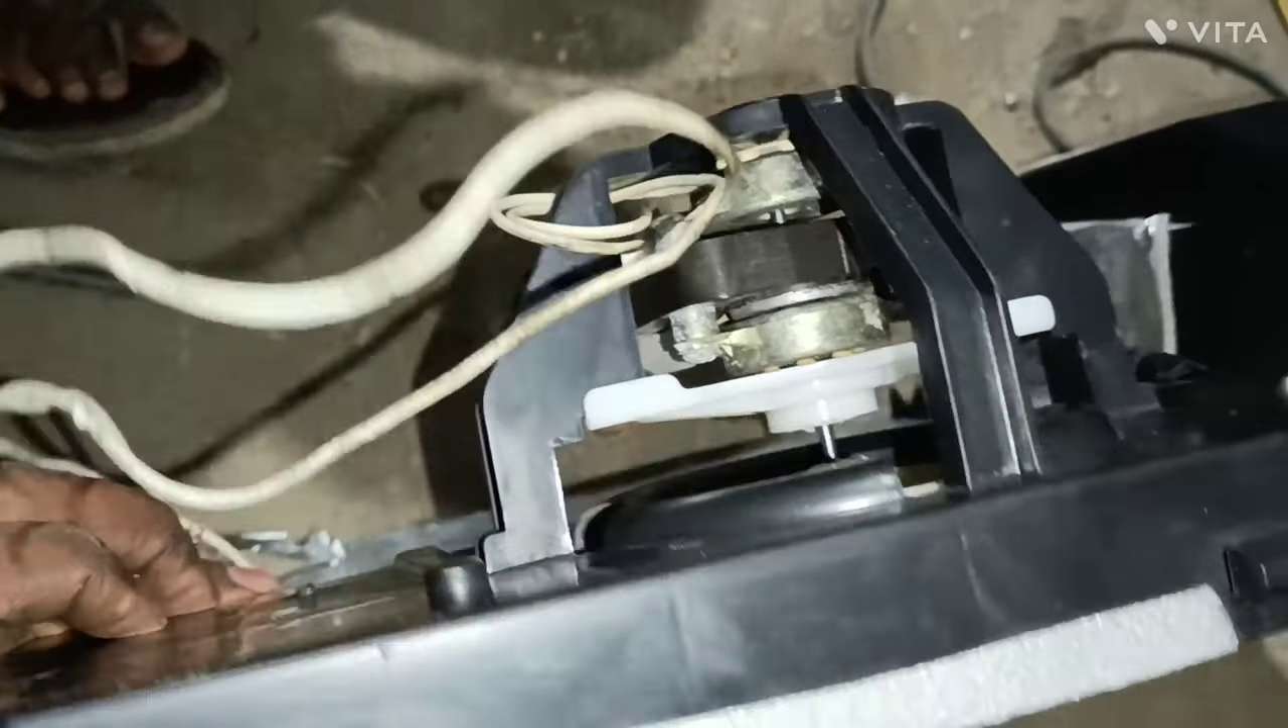यह देखे दोस्तों टू टून्टी मोटर हमने इसको बिठा चुके हैं।